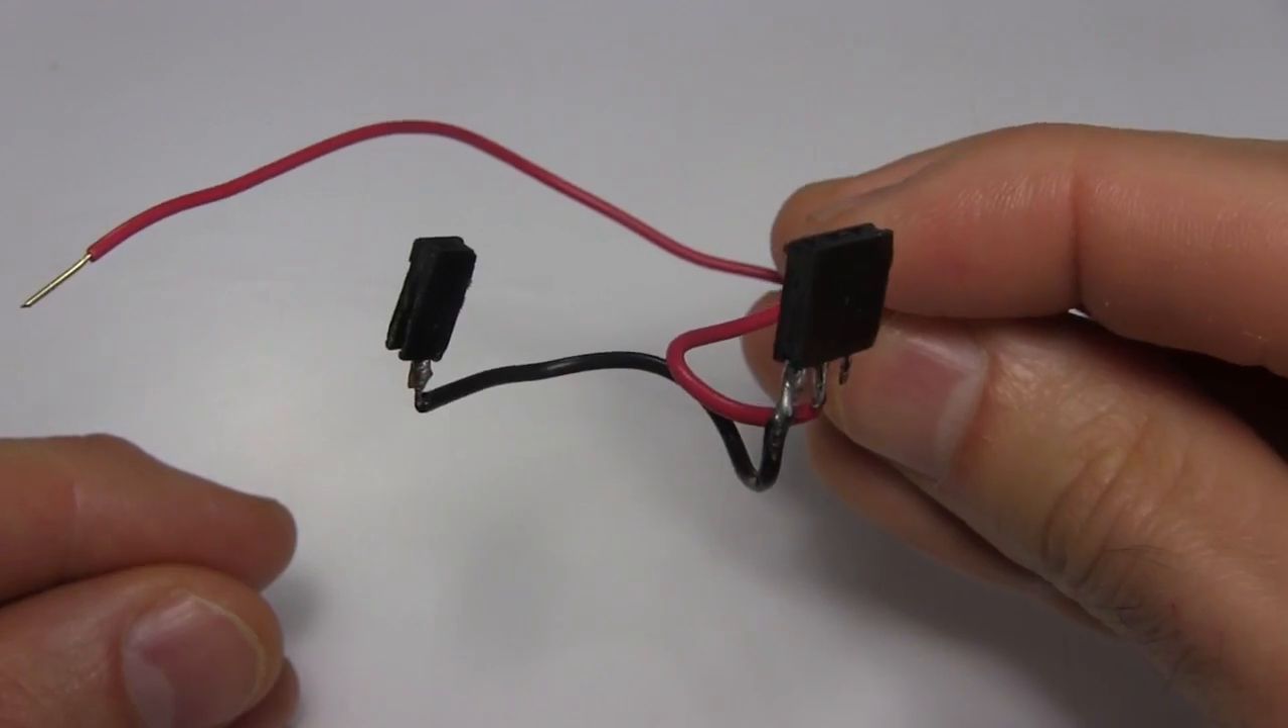After soldering I now have a three-hole connector and I also made another one-hole connector.